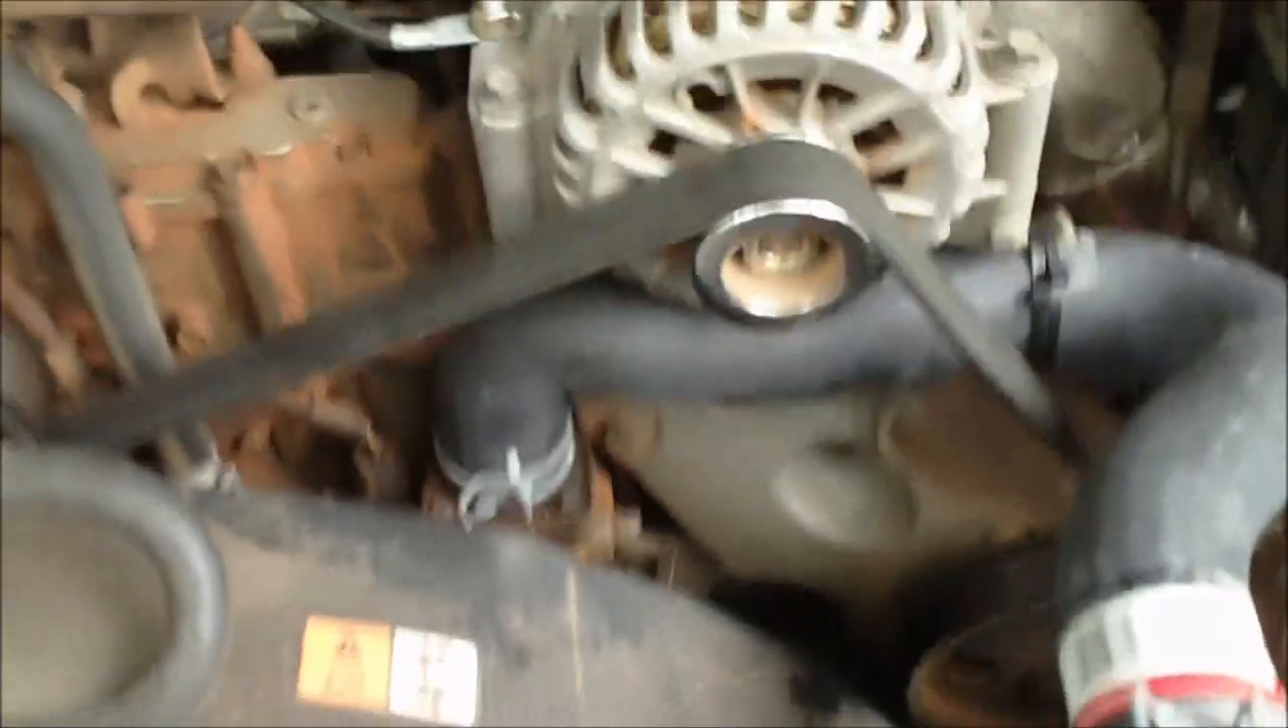So here's the around the belt hose installed. You can see it goes around the belt.